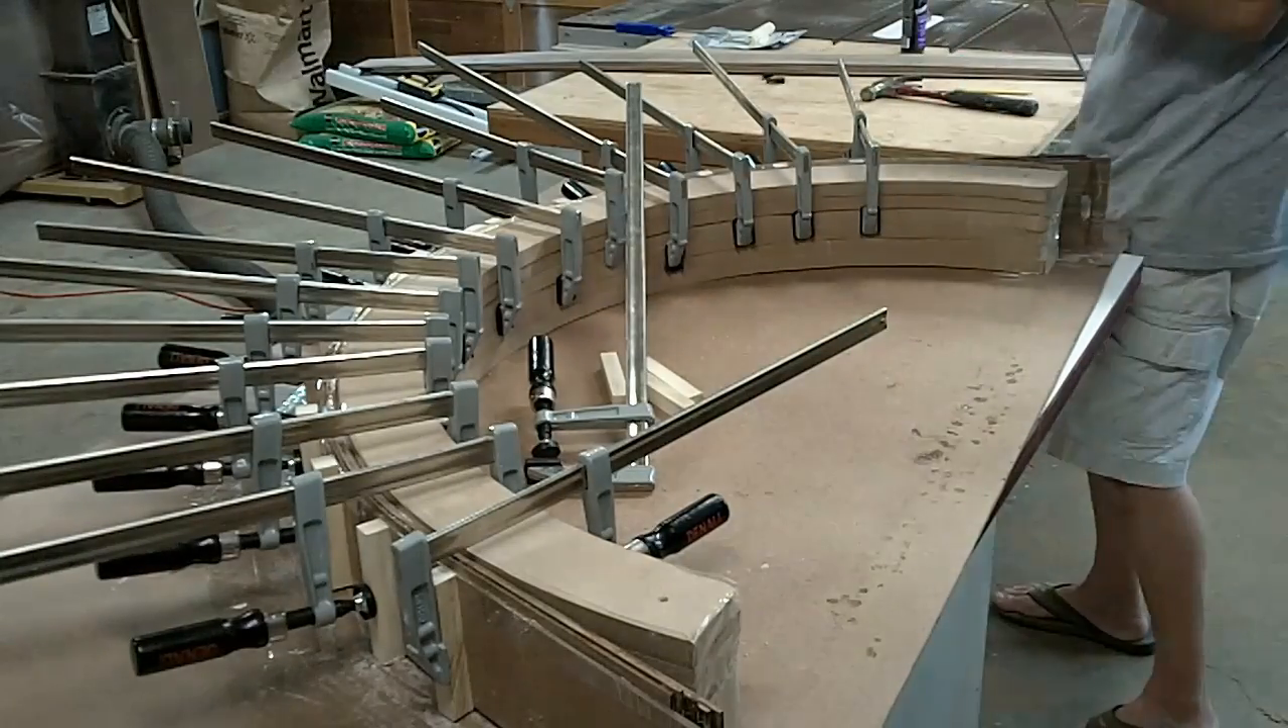Well, I've got all the clamps on here.